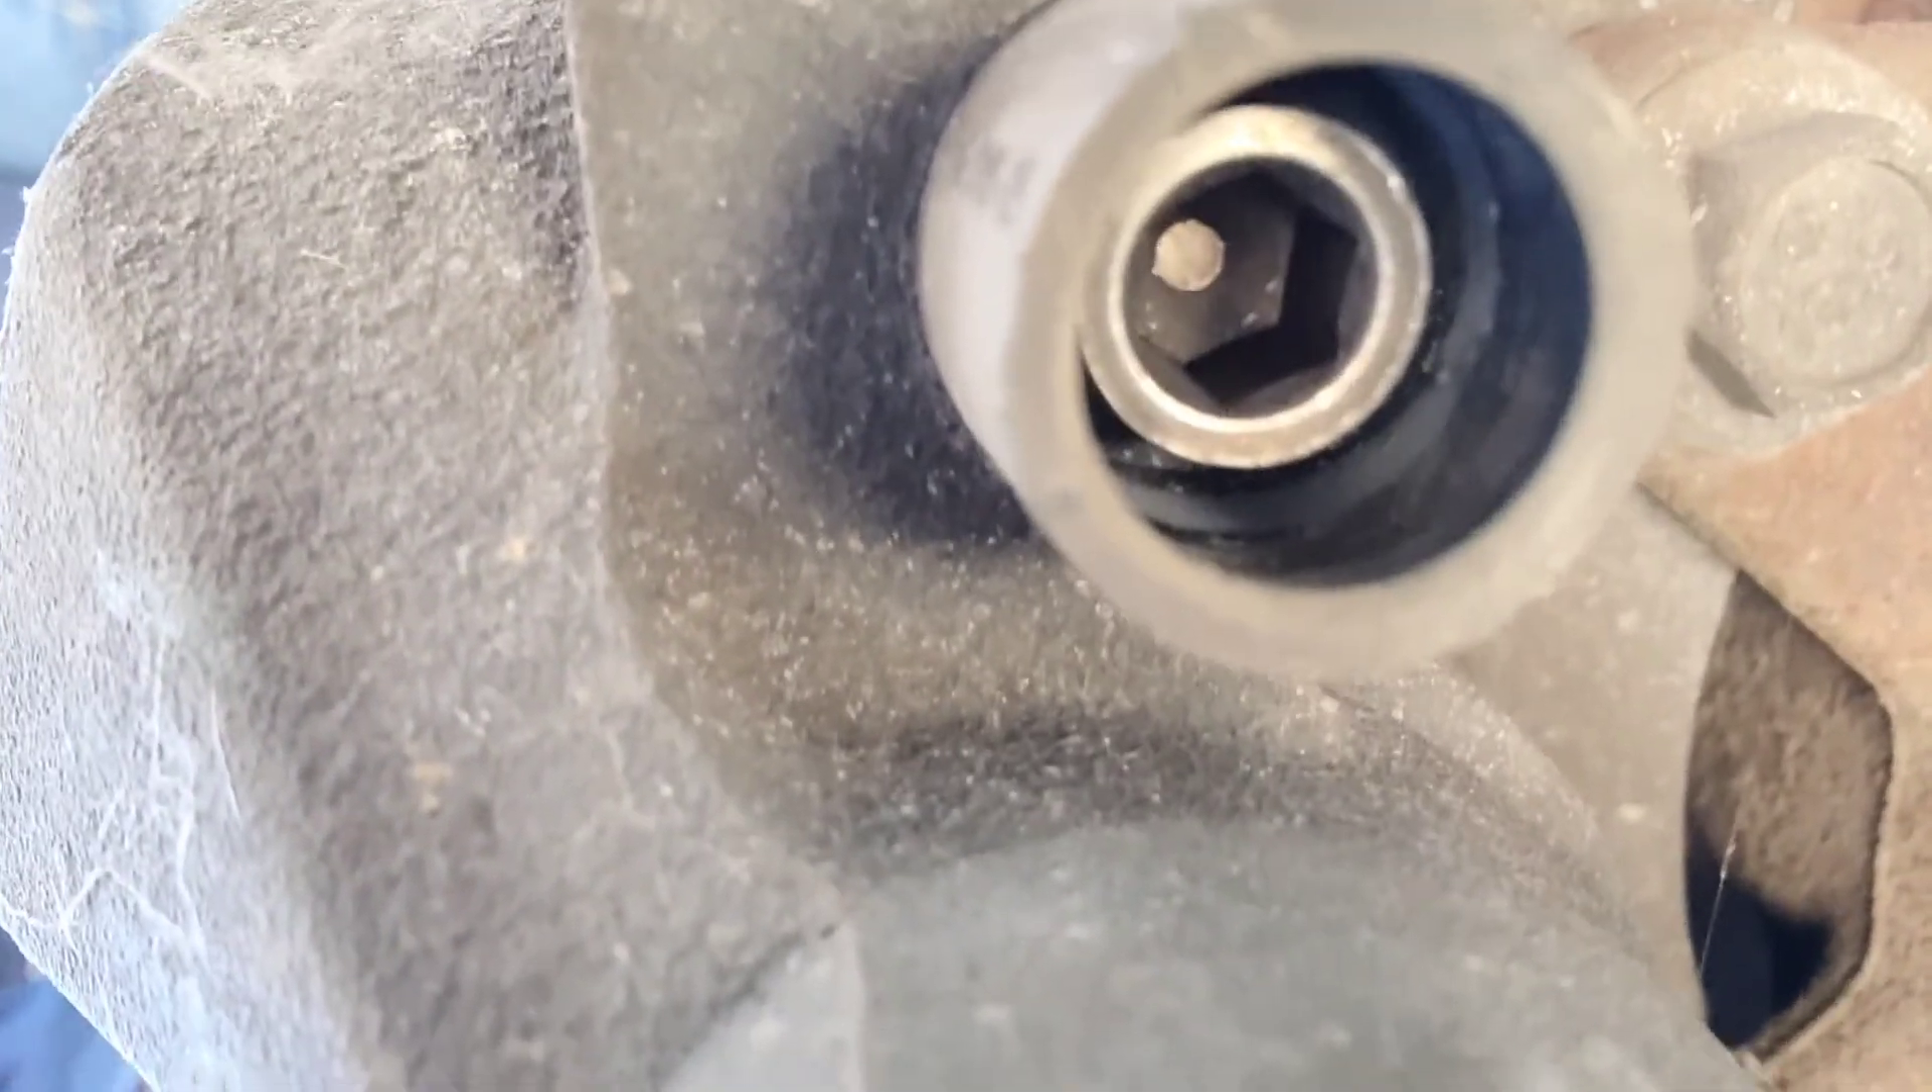All right now with the cap off you can see if there is a hex head bolt that's inside of there to remove the caliper.